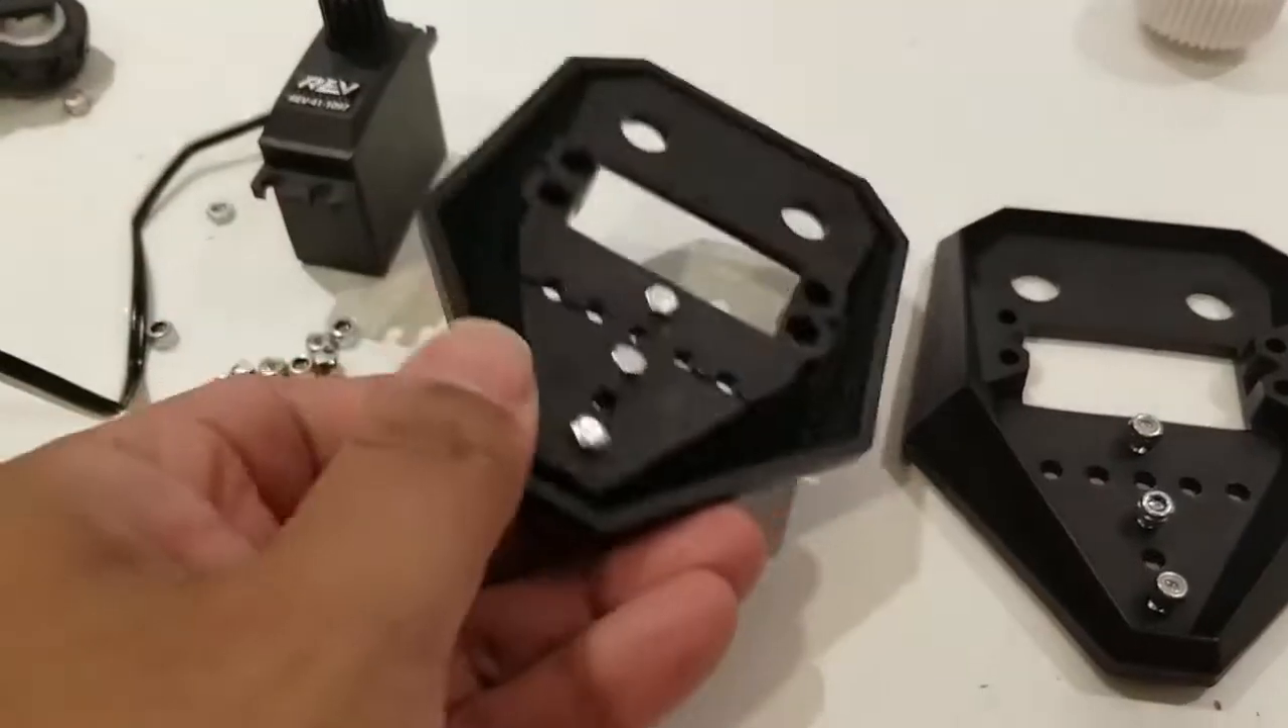So I've put the 8mm screw hex heads on the claw assembly.